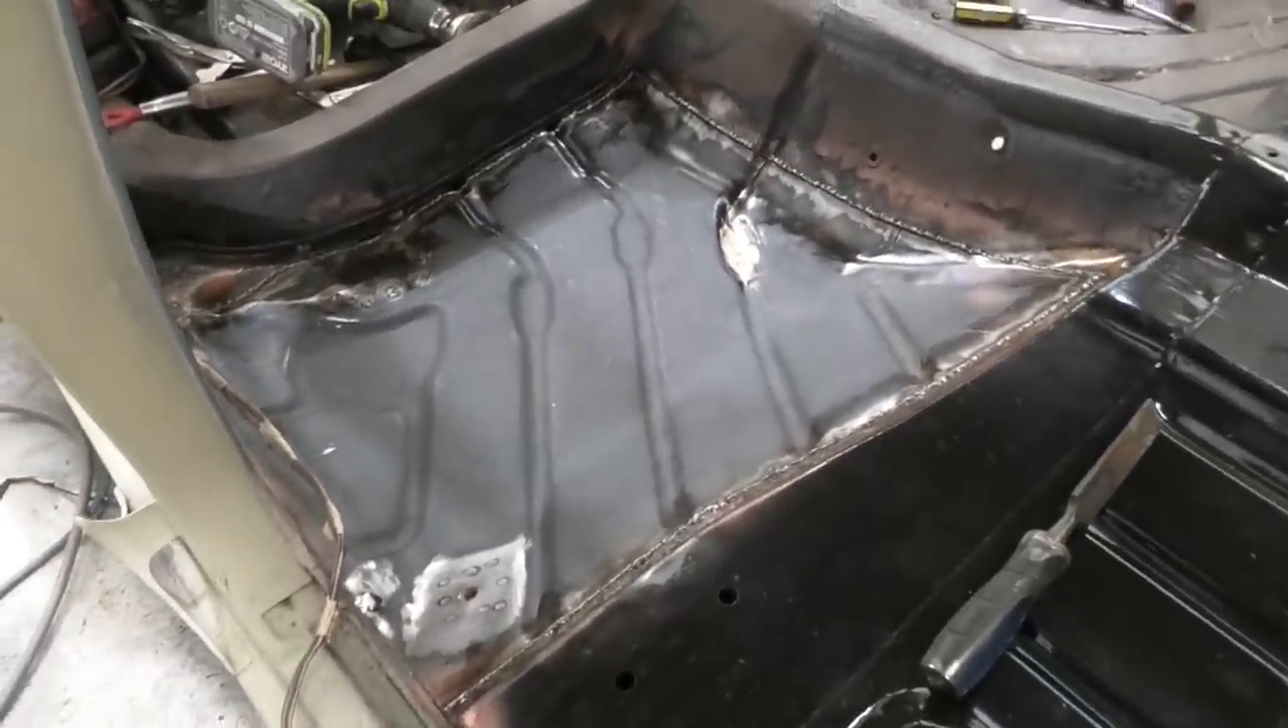The floor pan is in, it's welded, looking lovely.